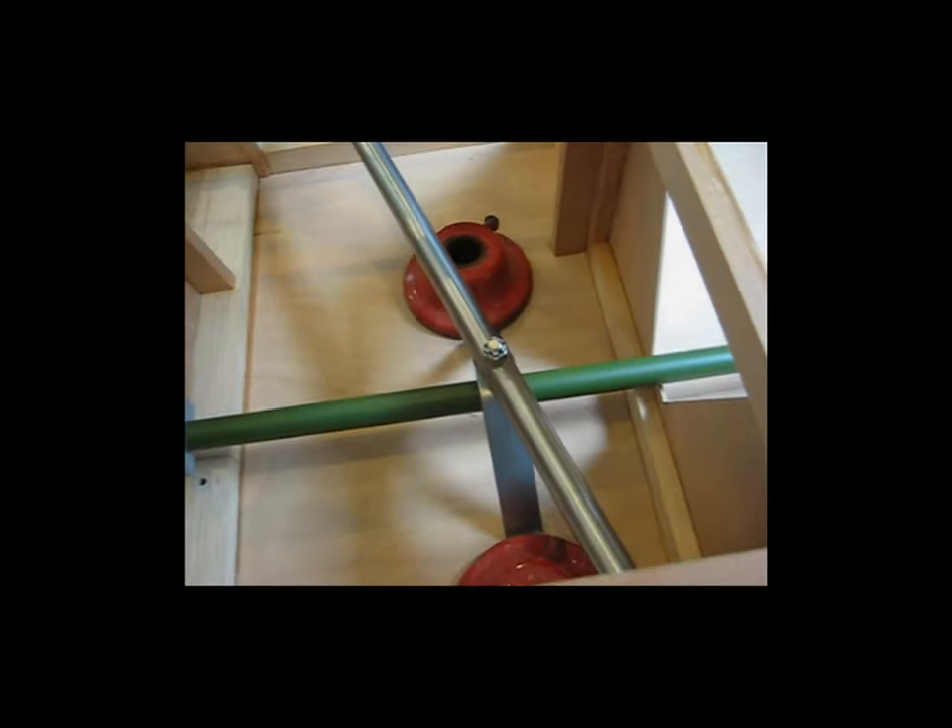Now, what I'm doing now, I have my control stick torque tube, which is the green tube, in place temporarily. And I'm just using that as an alignment tool to help me center the pivot point of the rudder bar.